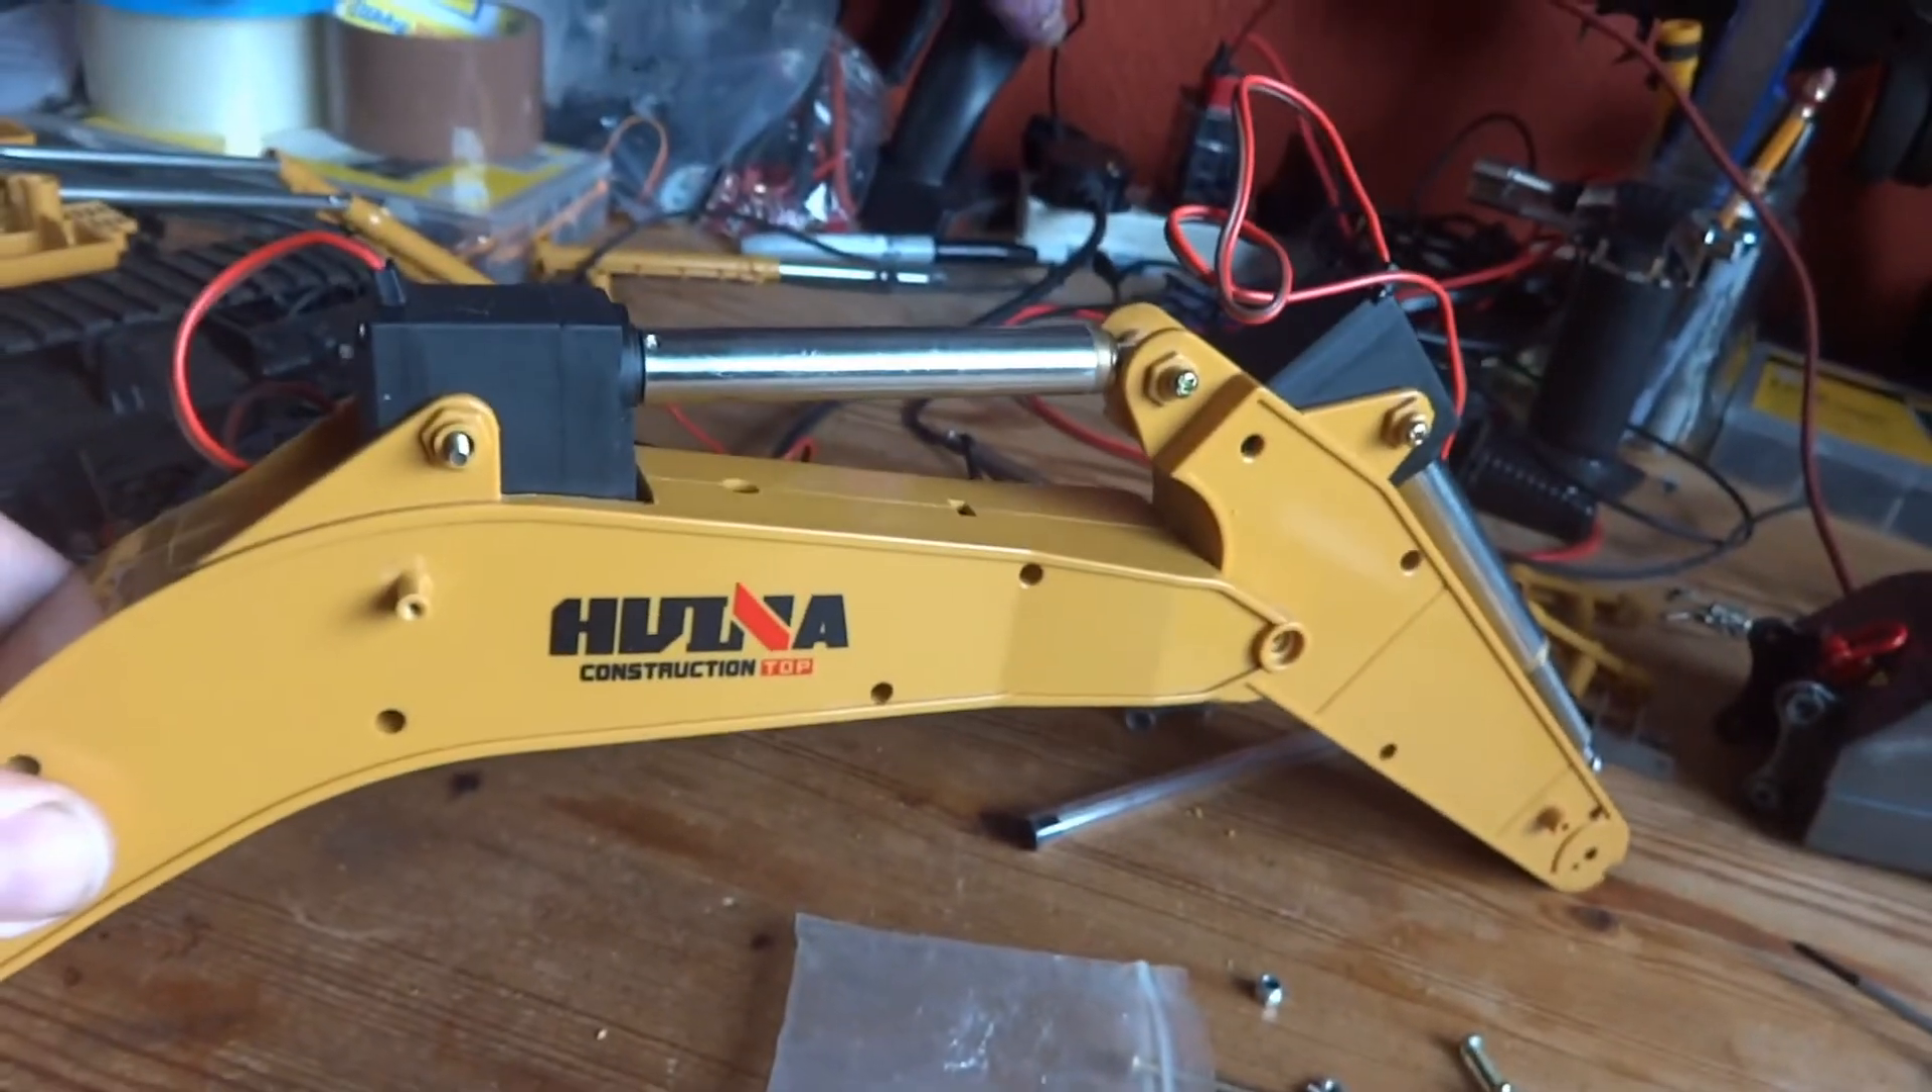As you can see it's starting to look uh like we've got the motors in position for the boom.